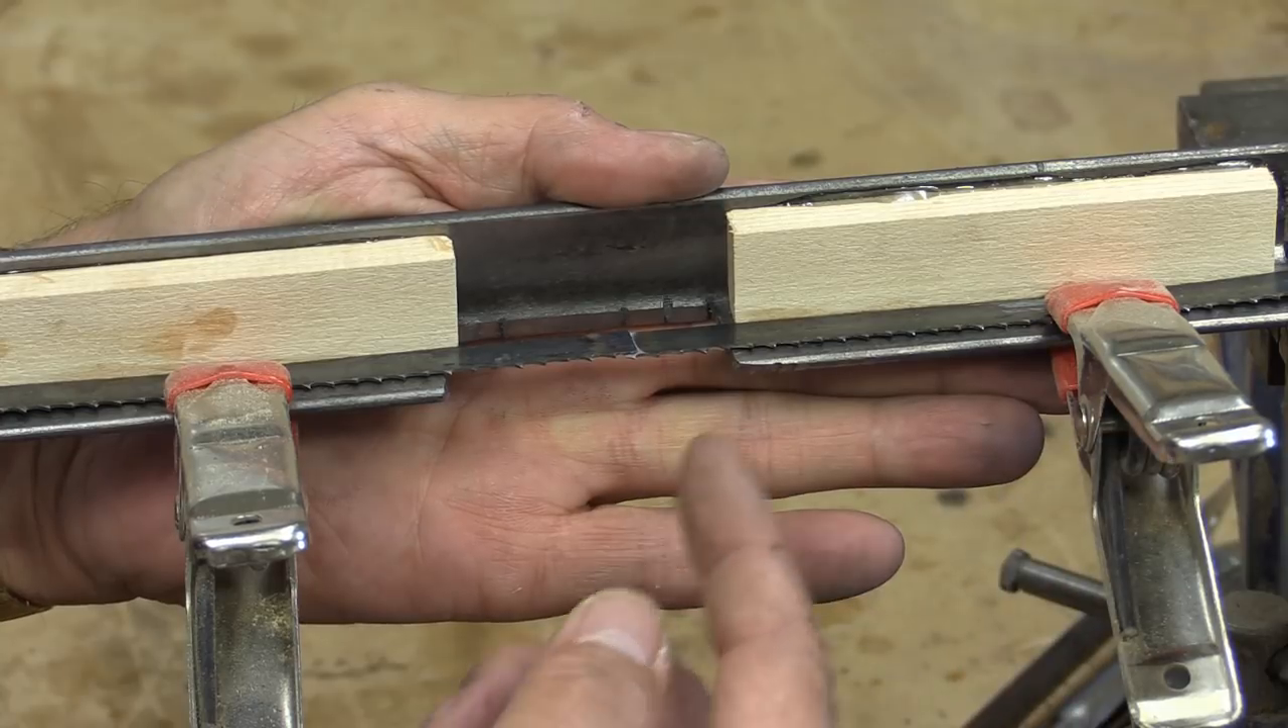You can see the clamps on either side here and they're right tight up against the wood, so it is a nice straight line and I've got them overlapping a little bit.